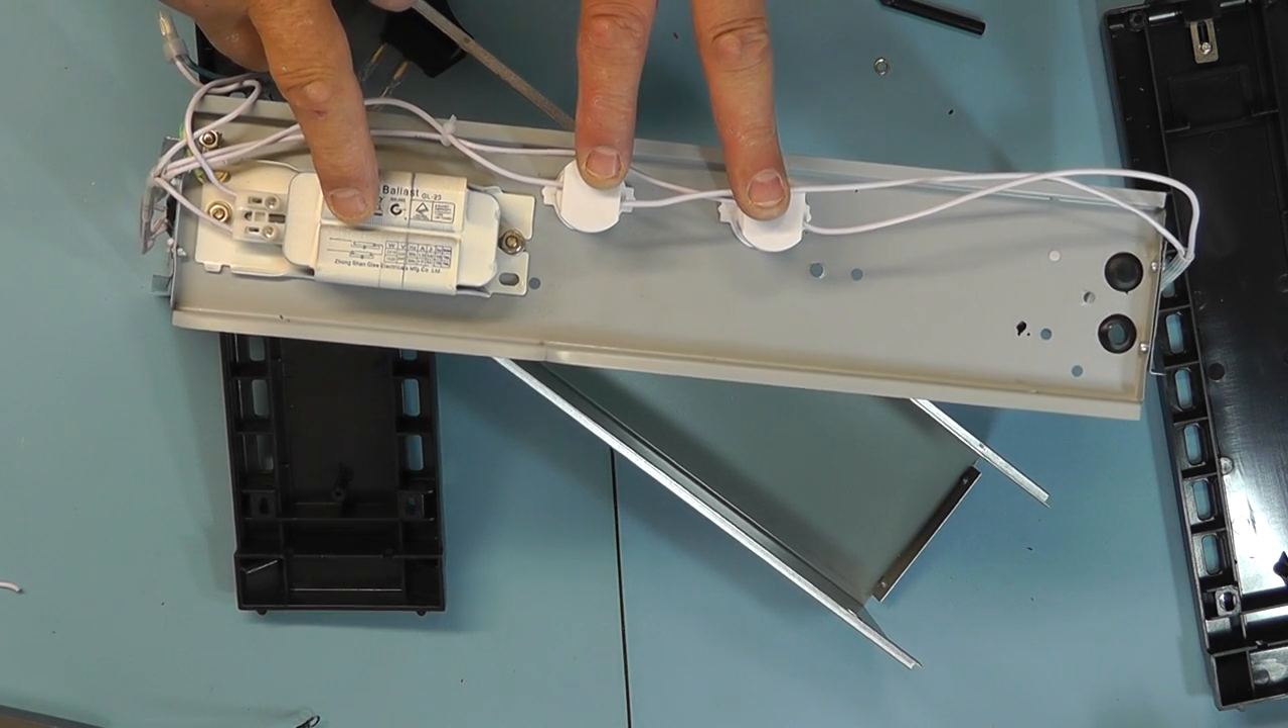Now all we're left with is the main casing, the choke there for the fluorescent tubes, the ballast choke, and the two starters.